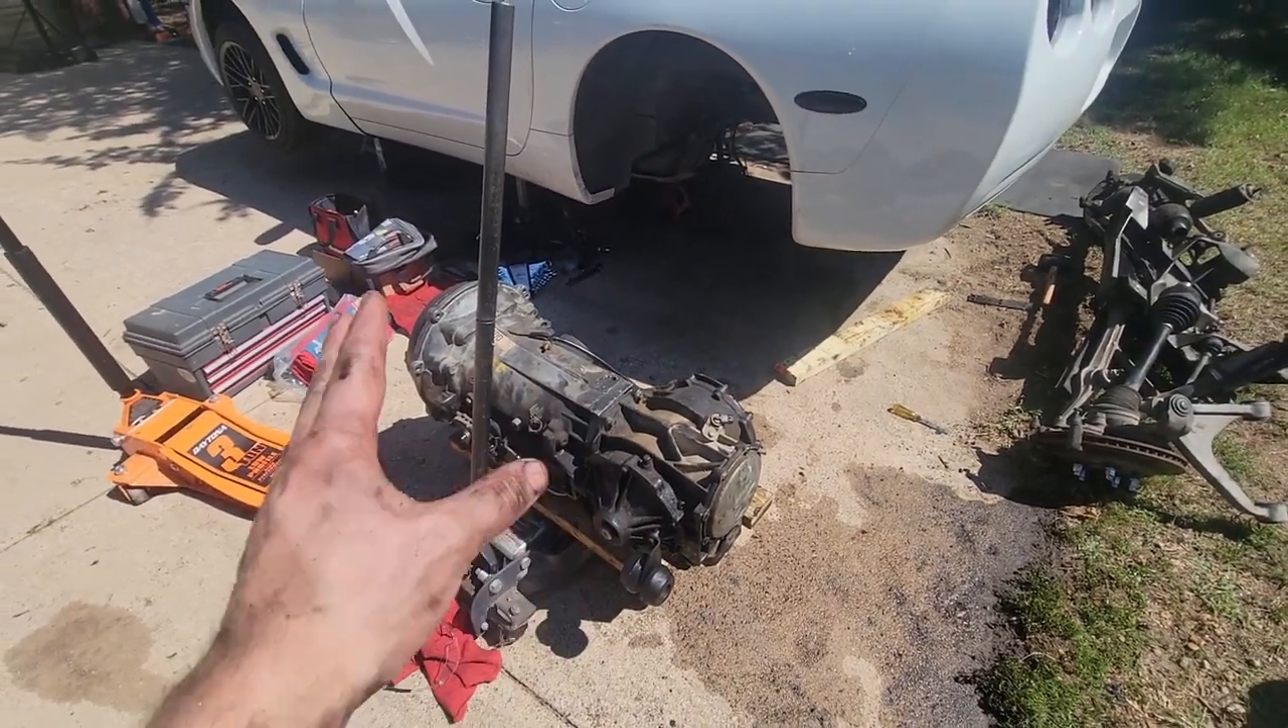Whoo all right now we got our transmission and differential put back together they're ready to go back in.